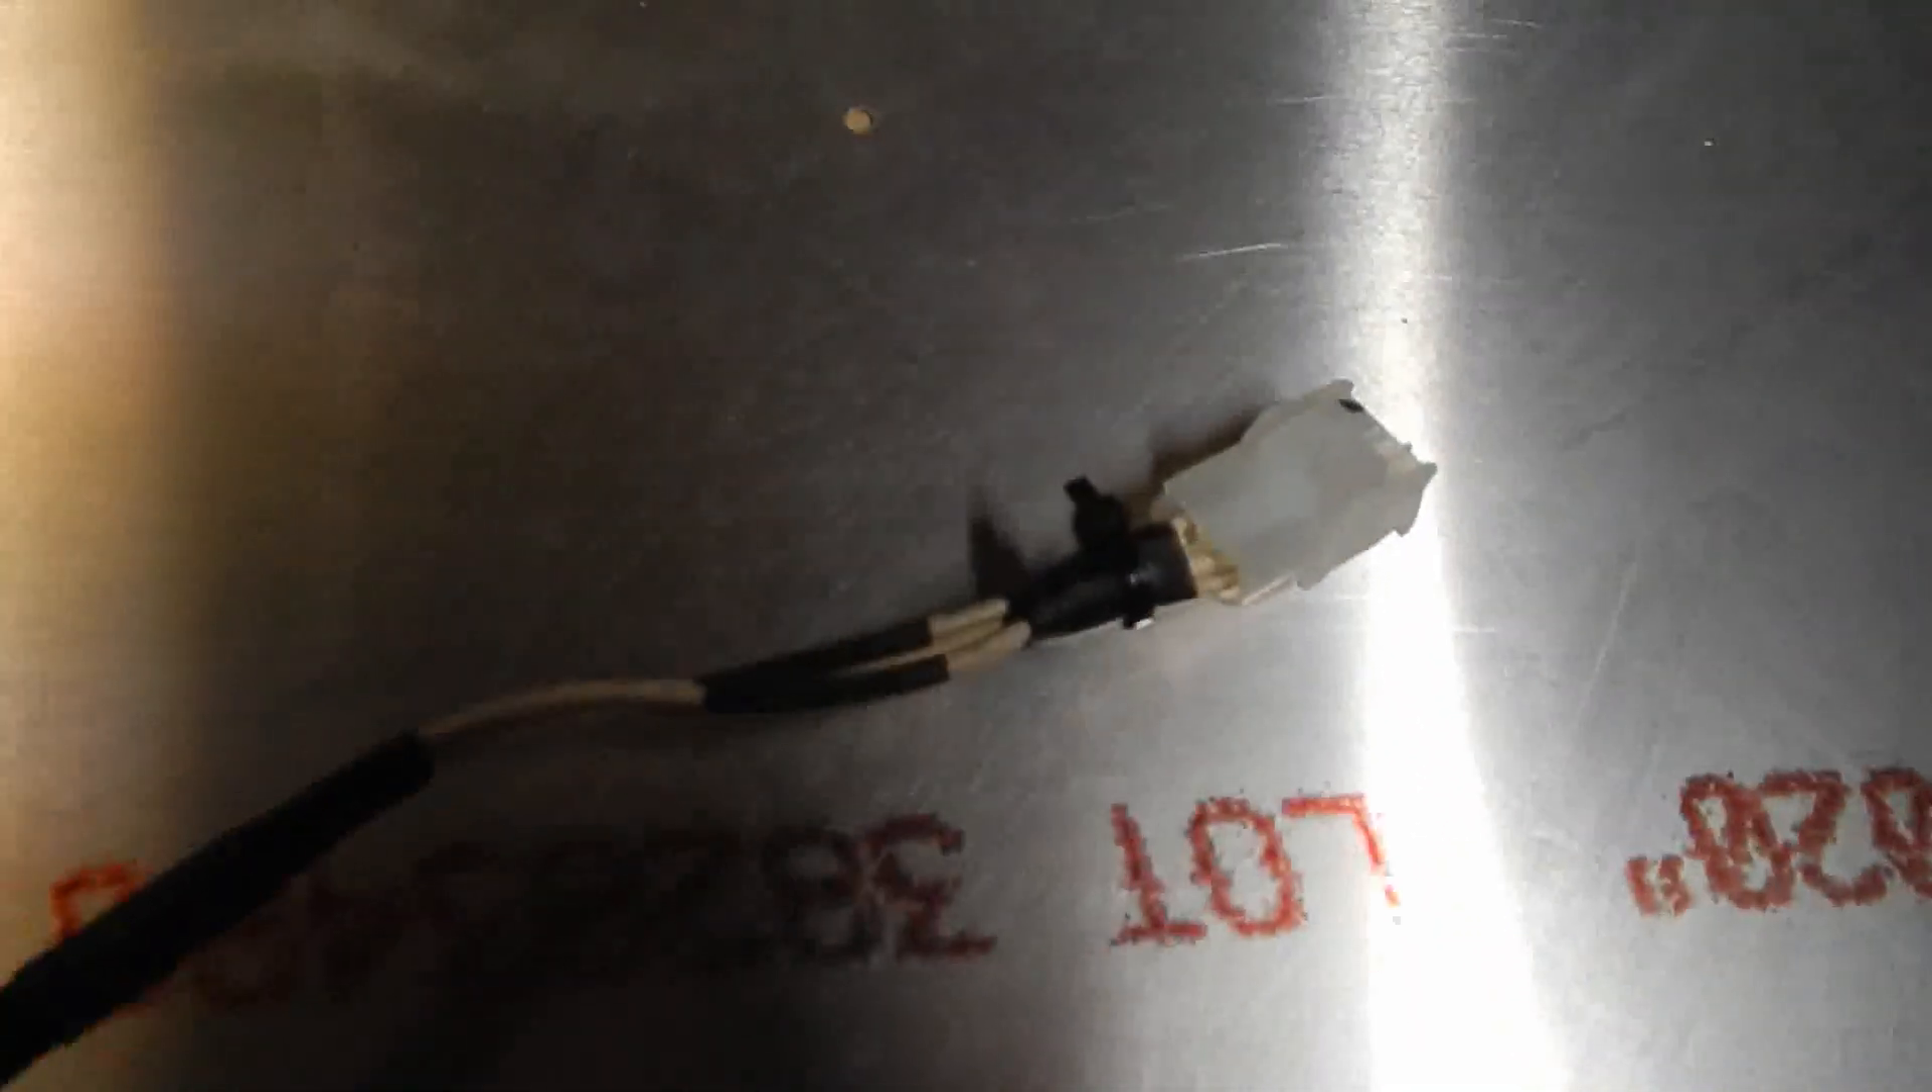I, uh, put a Molex, uh, plug on the end for my heater.